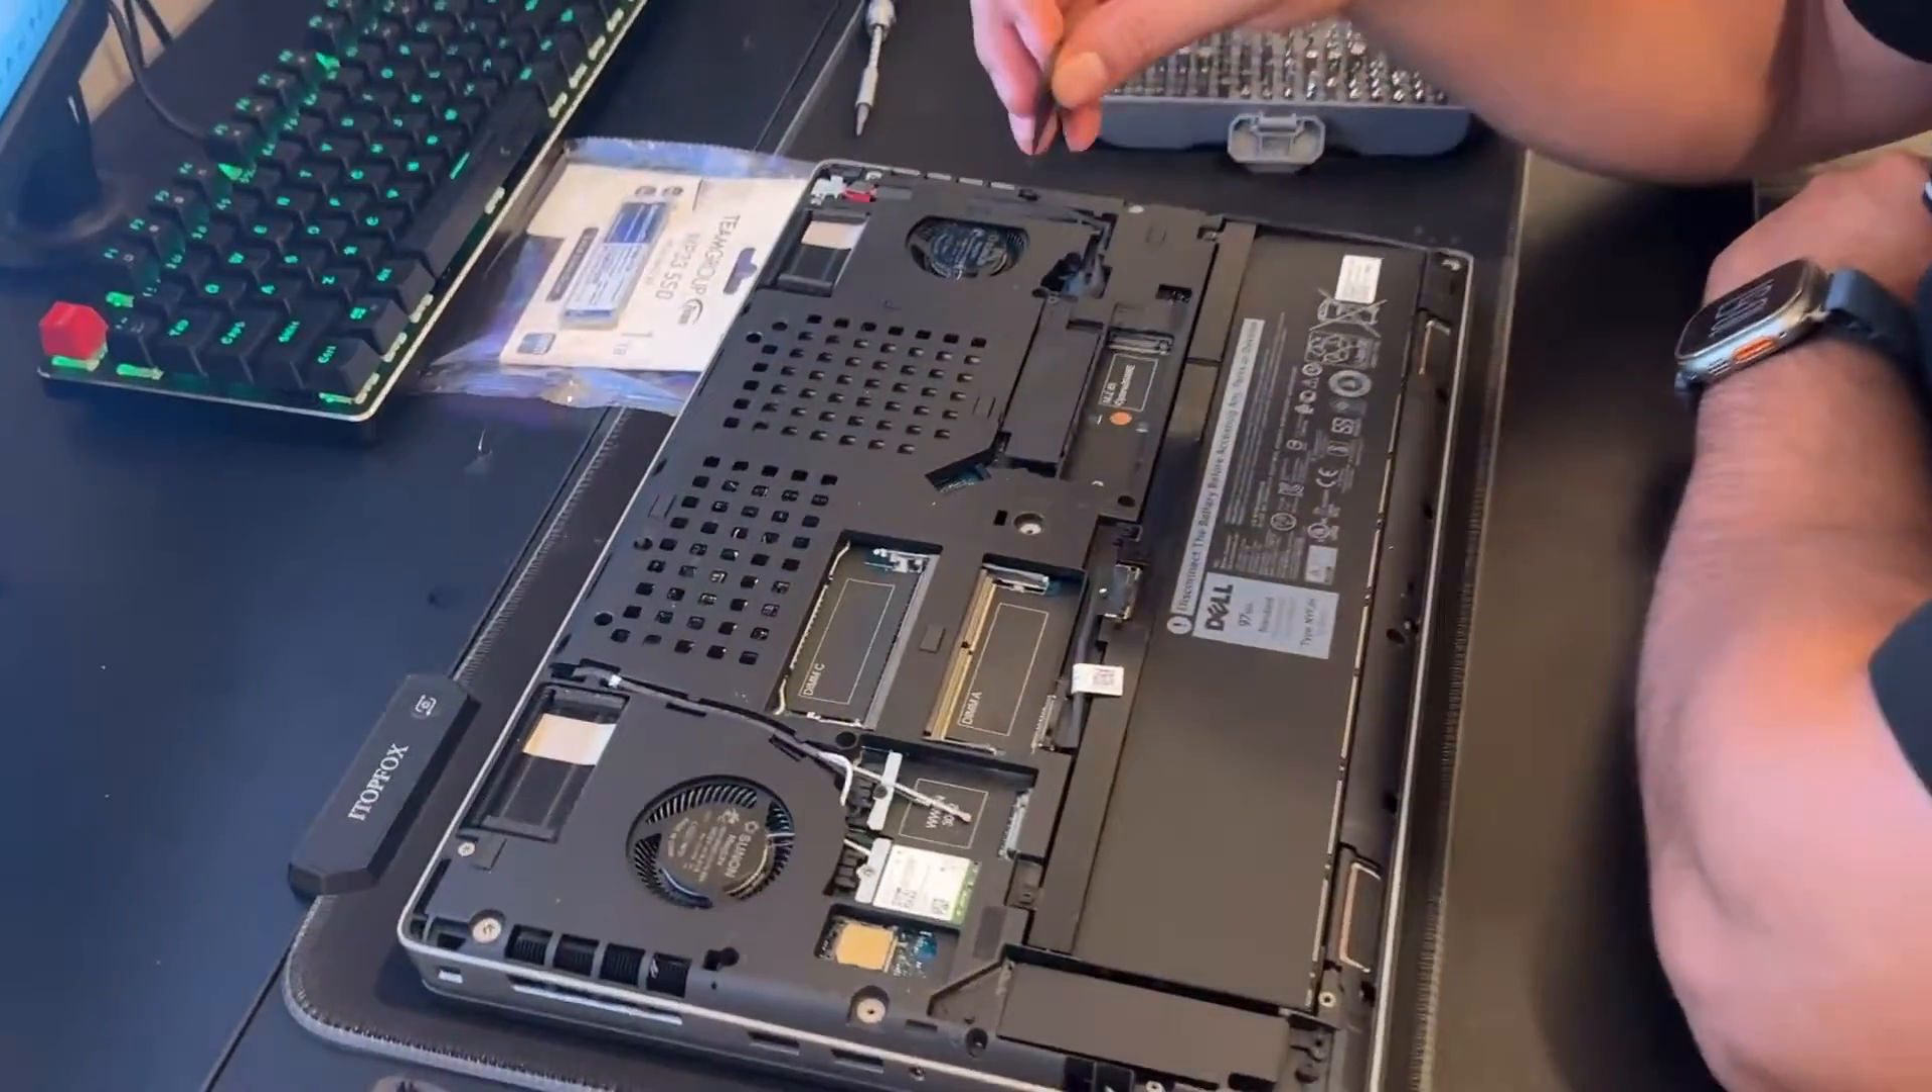So we have removed the bottom case.